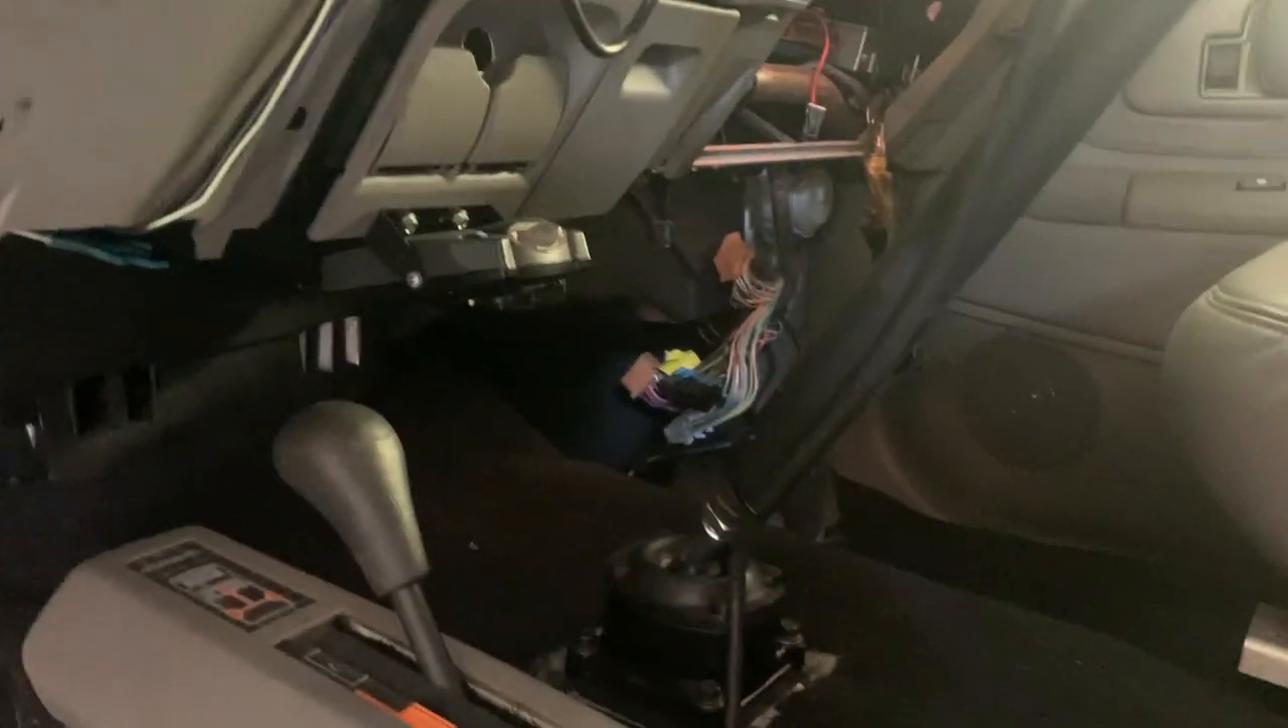Everything inside here is really turning out really nice and clean. I still have lots of wiring to tidy up.